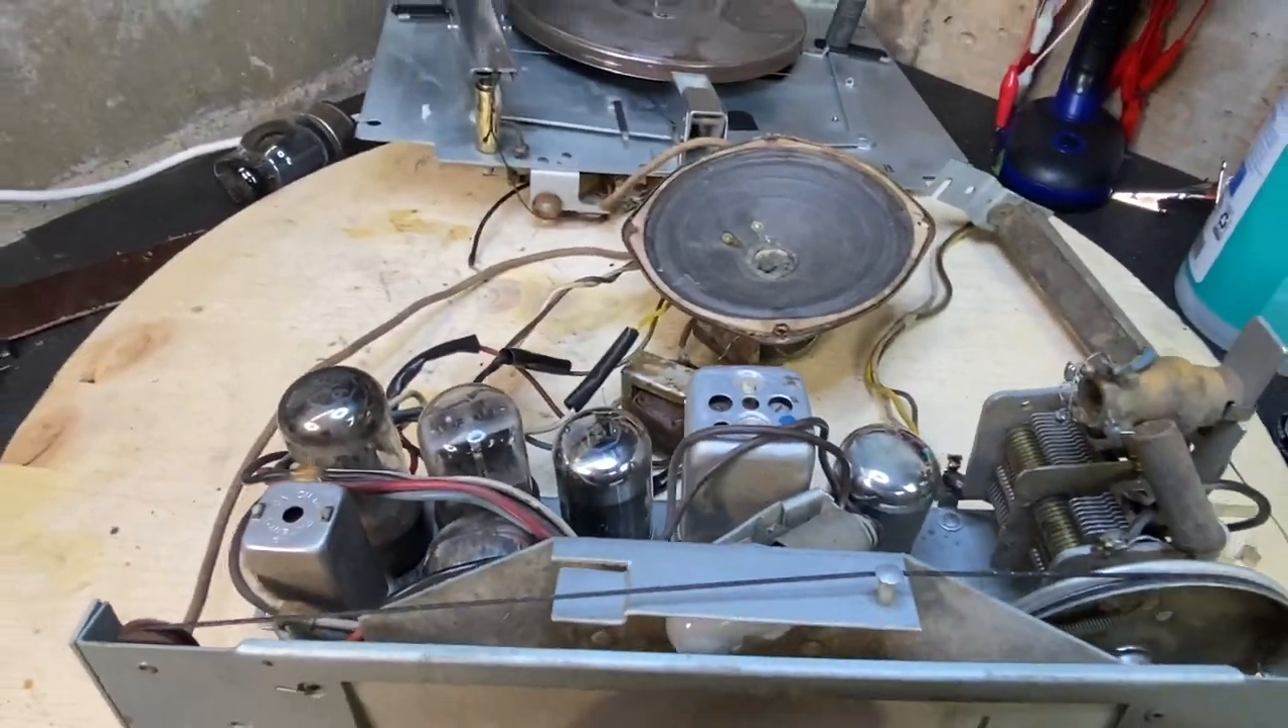All the tubes are populated in there.